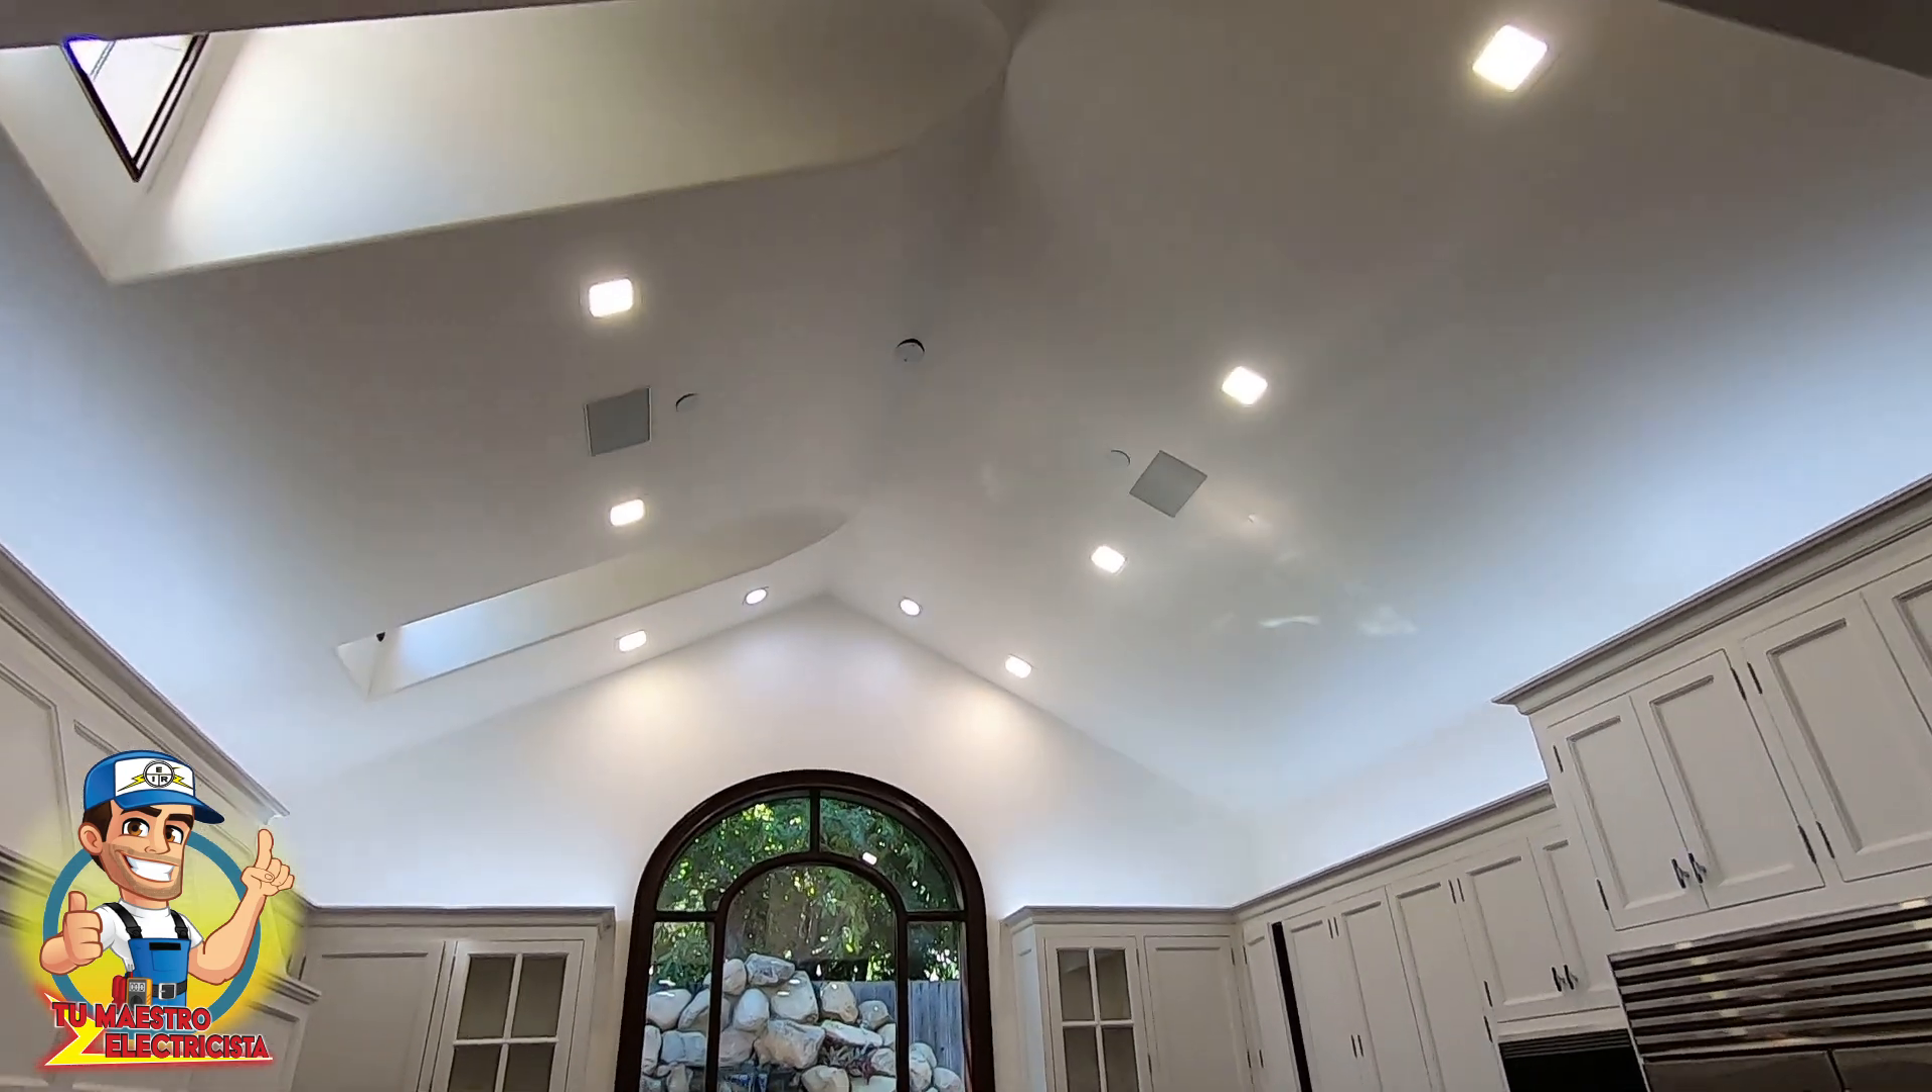Ya instalamos estas luces nuevas si aquí en el cielo nos quedaron bien.